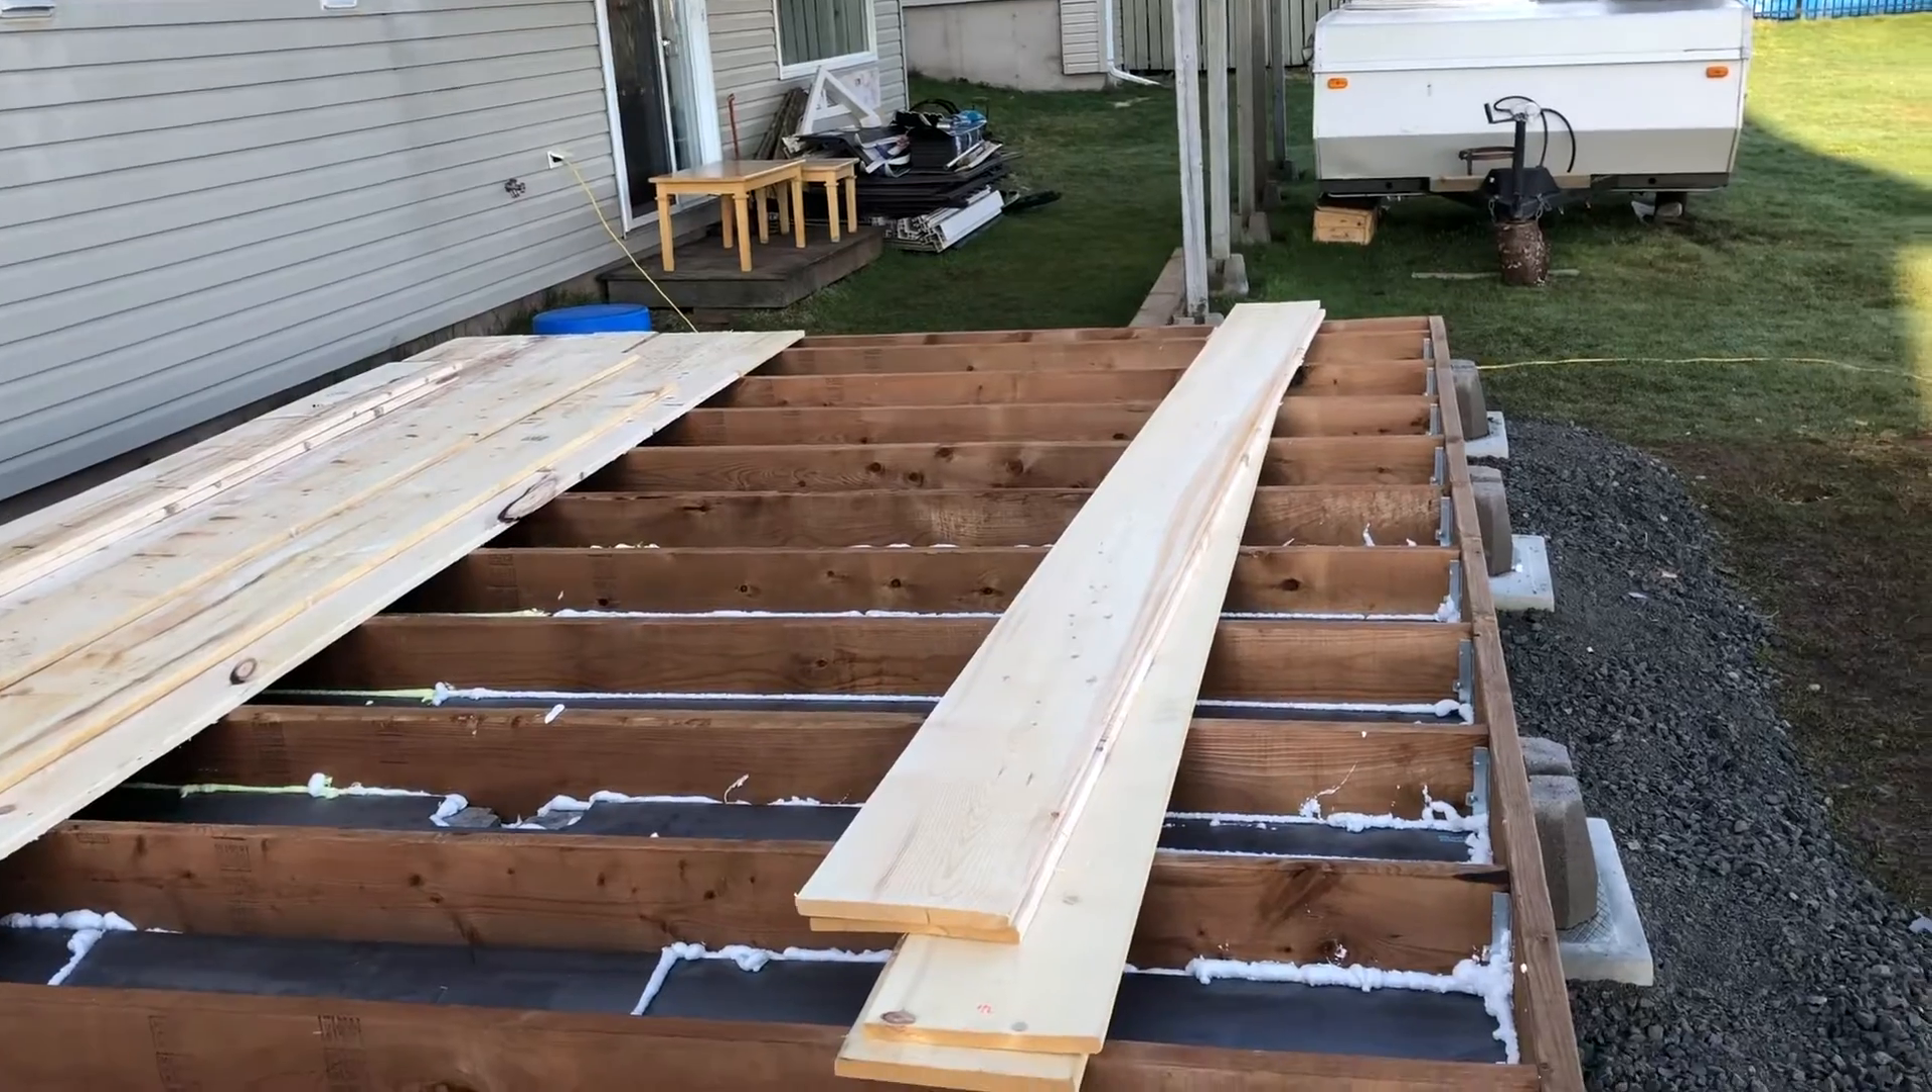Just starting to lay the floorboards.